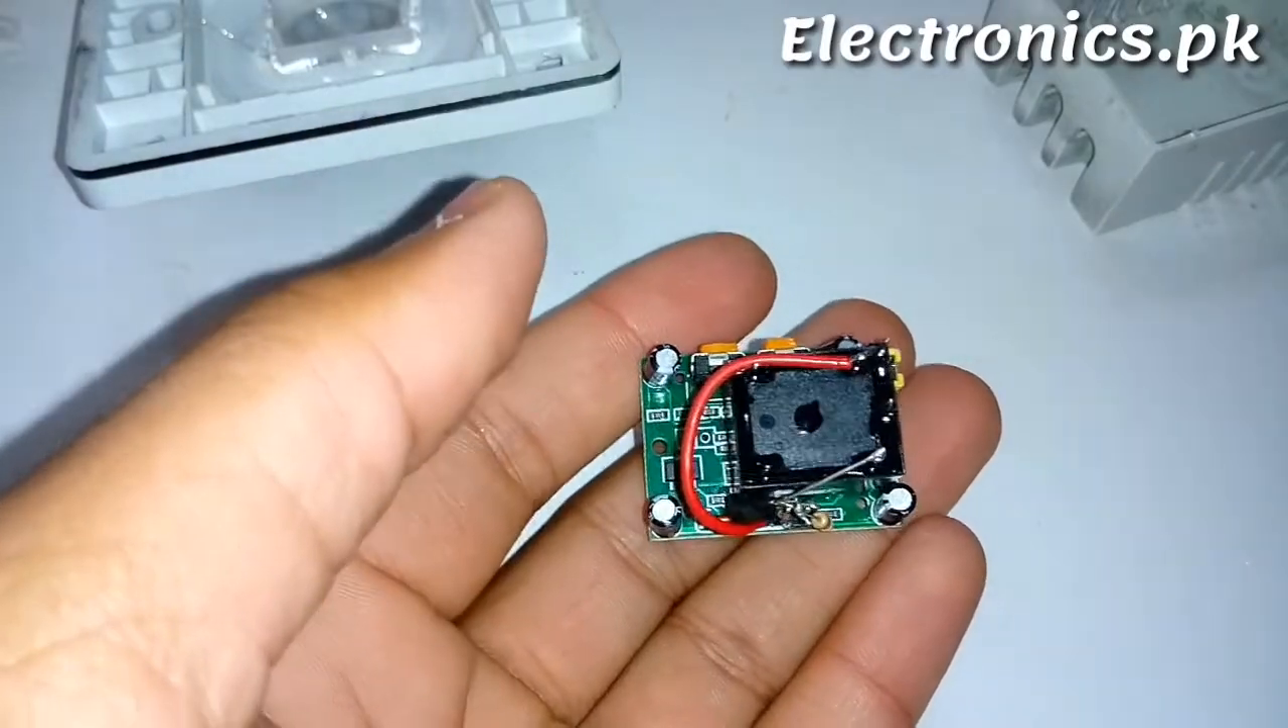آپ دیکھ سکتے ہیں کہ یہاں پر میں نے ایک جمپر لگا دیا۔